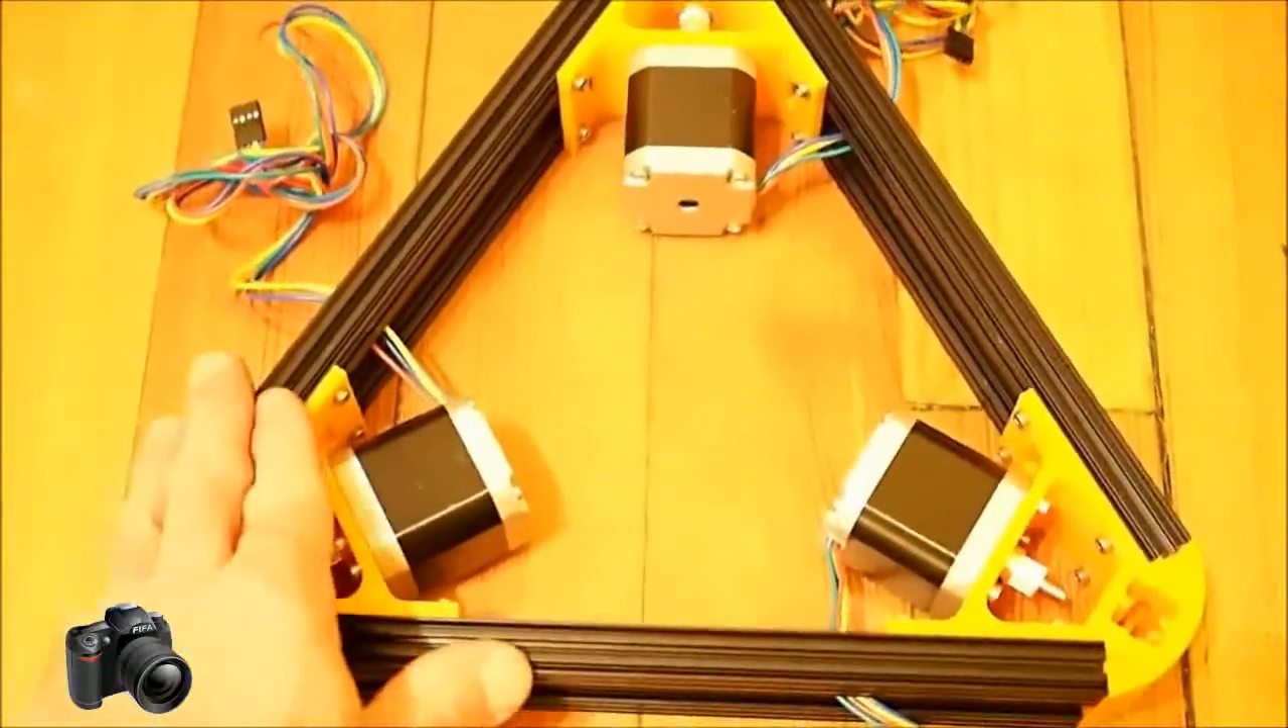You can see here is the bottom part of our 3D printer with all three stepper motors installed.